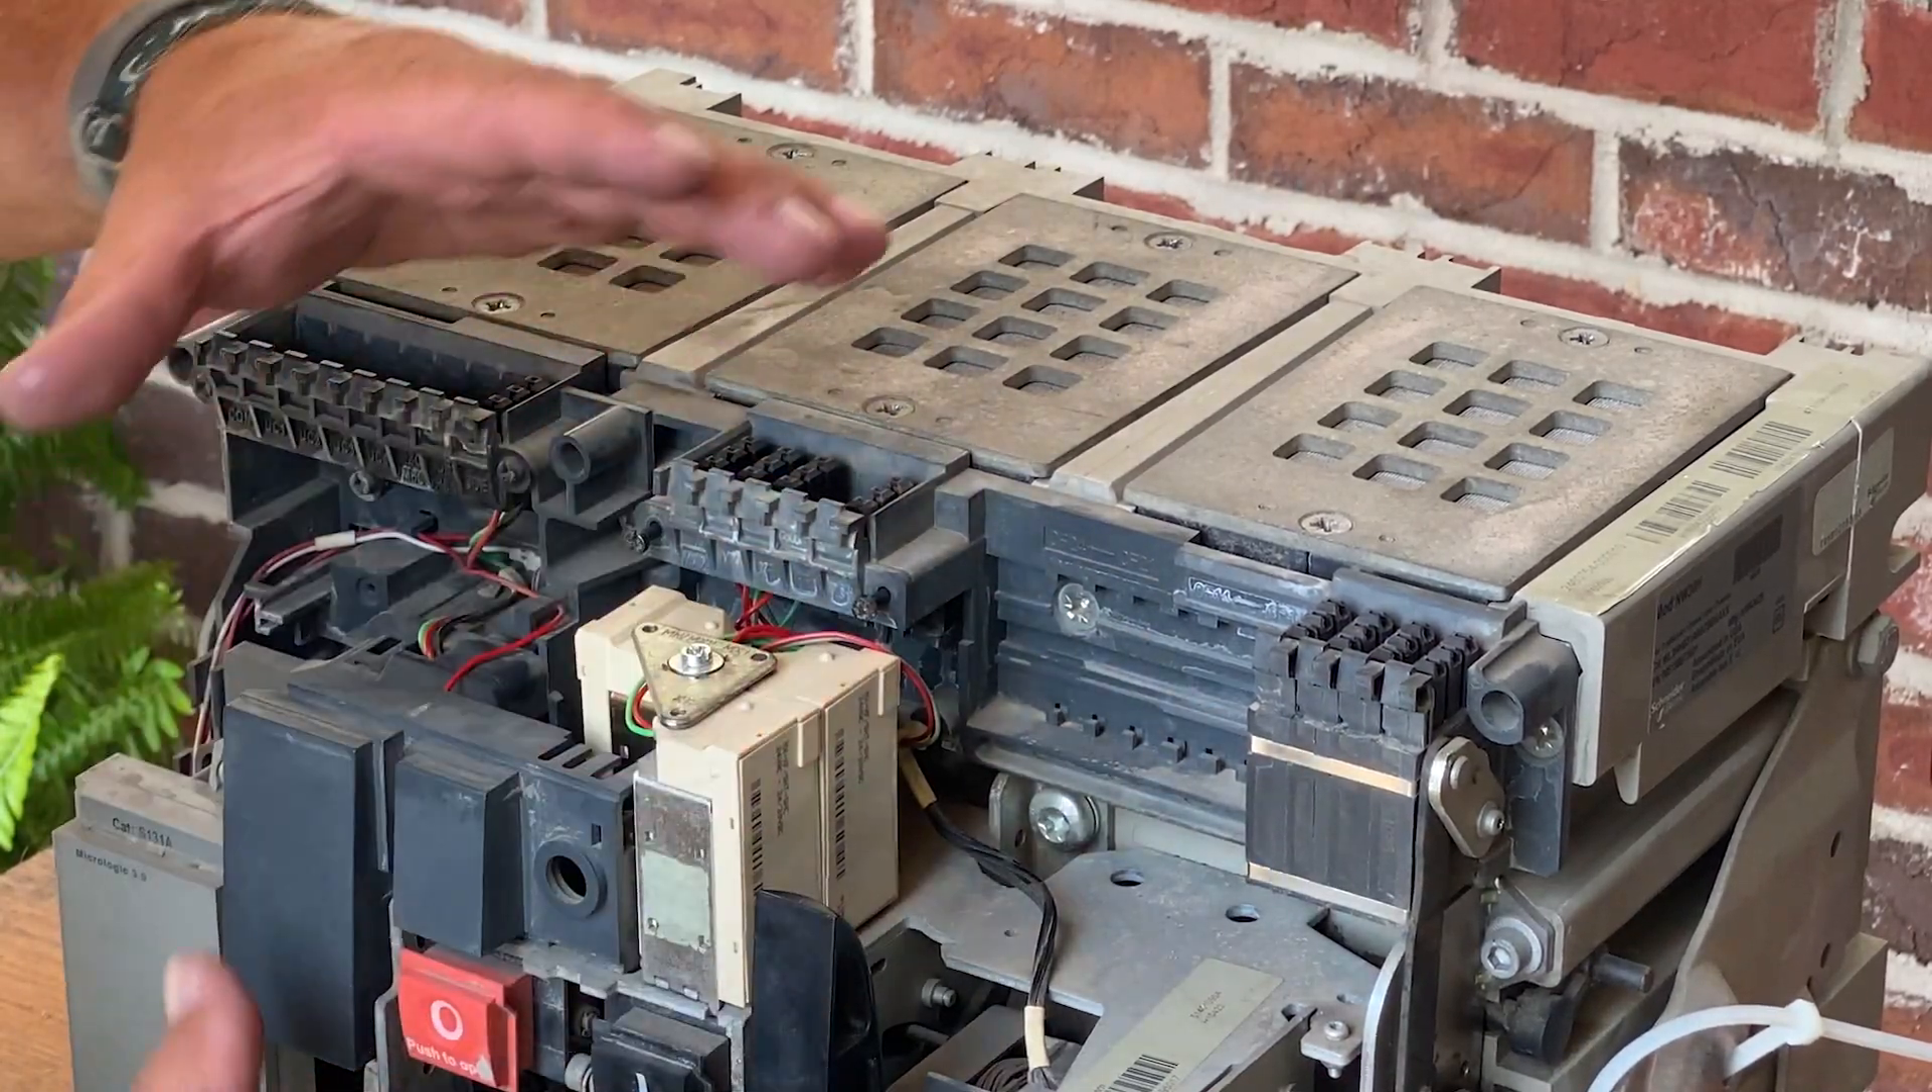So I've already obviously removed the cover from the breaker to expose all the mechanism and all the controls and all the communications right here.